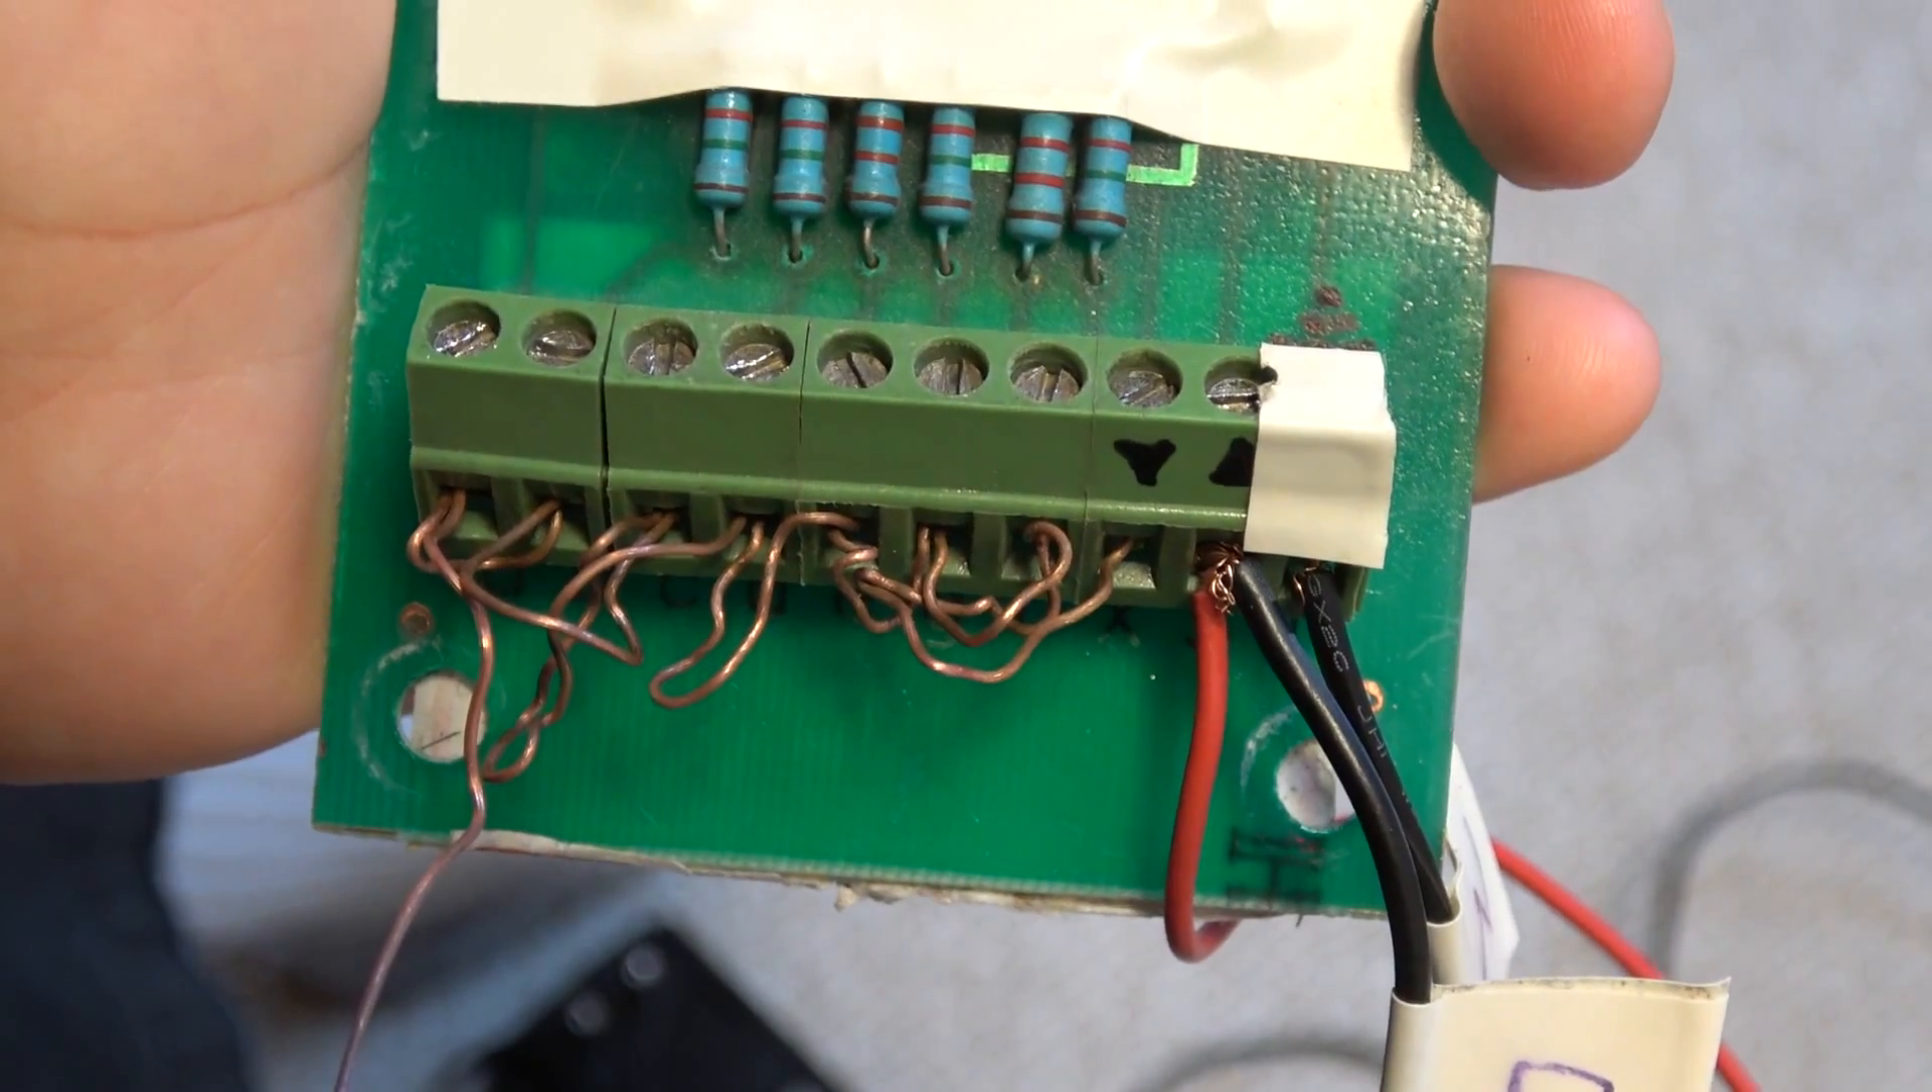All right finally got all the wires put on there see I wired everything up and now let's hook it on and see what happens.